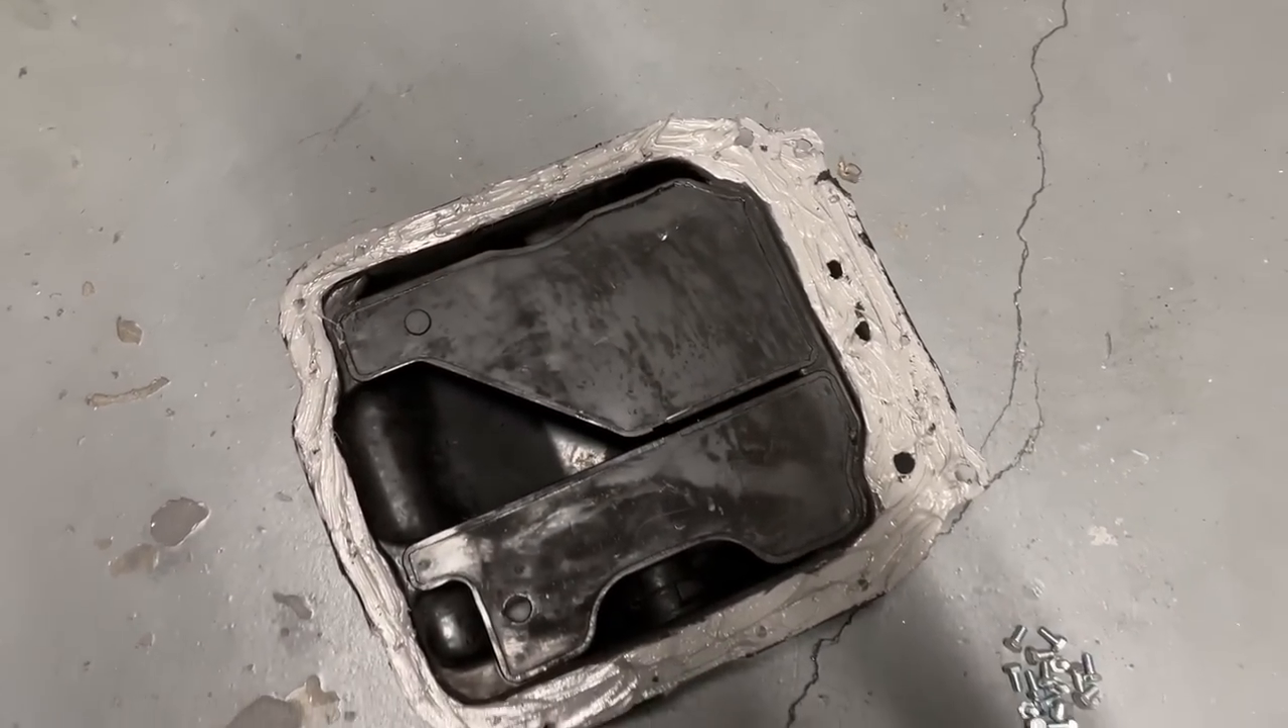Right now, Mike's working on getting the oil pan on. Just got a whole bunch of gasket maker on that guy.